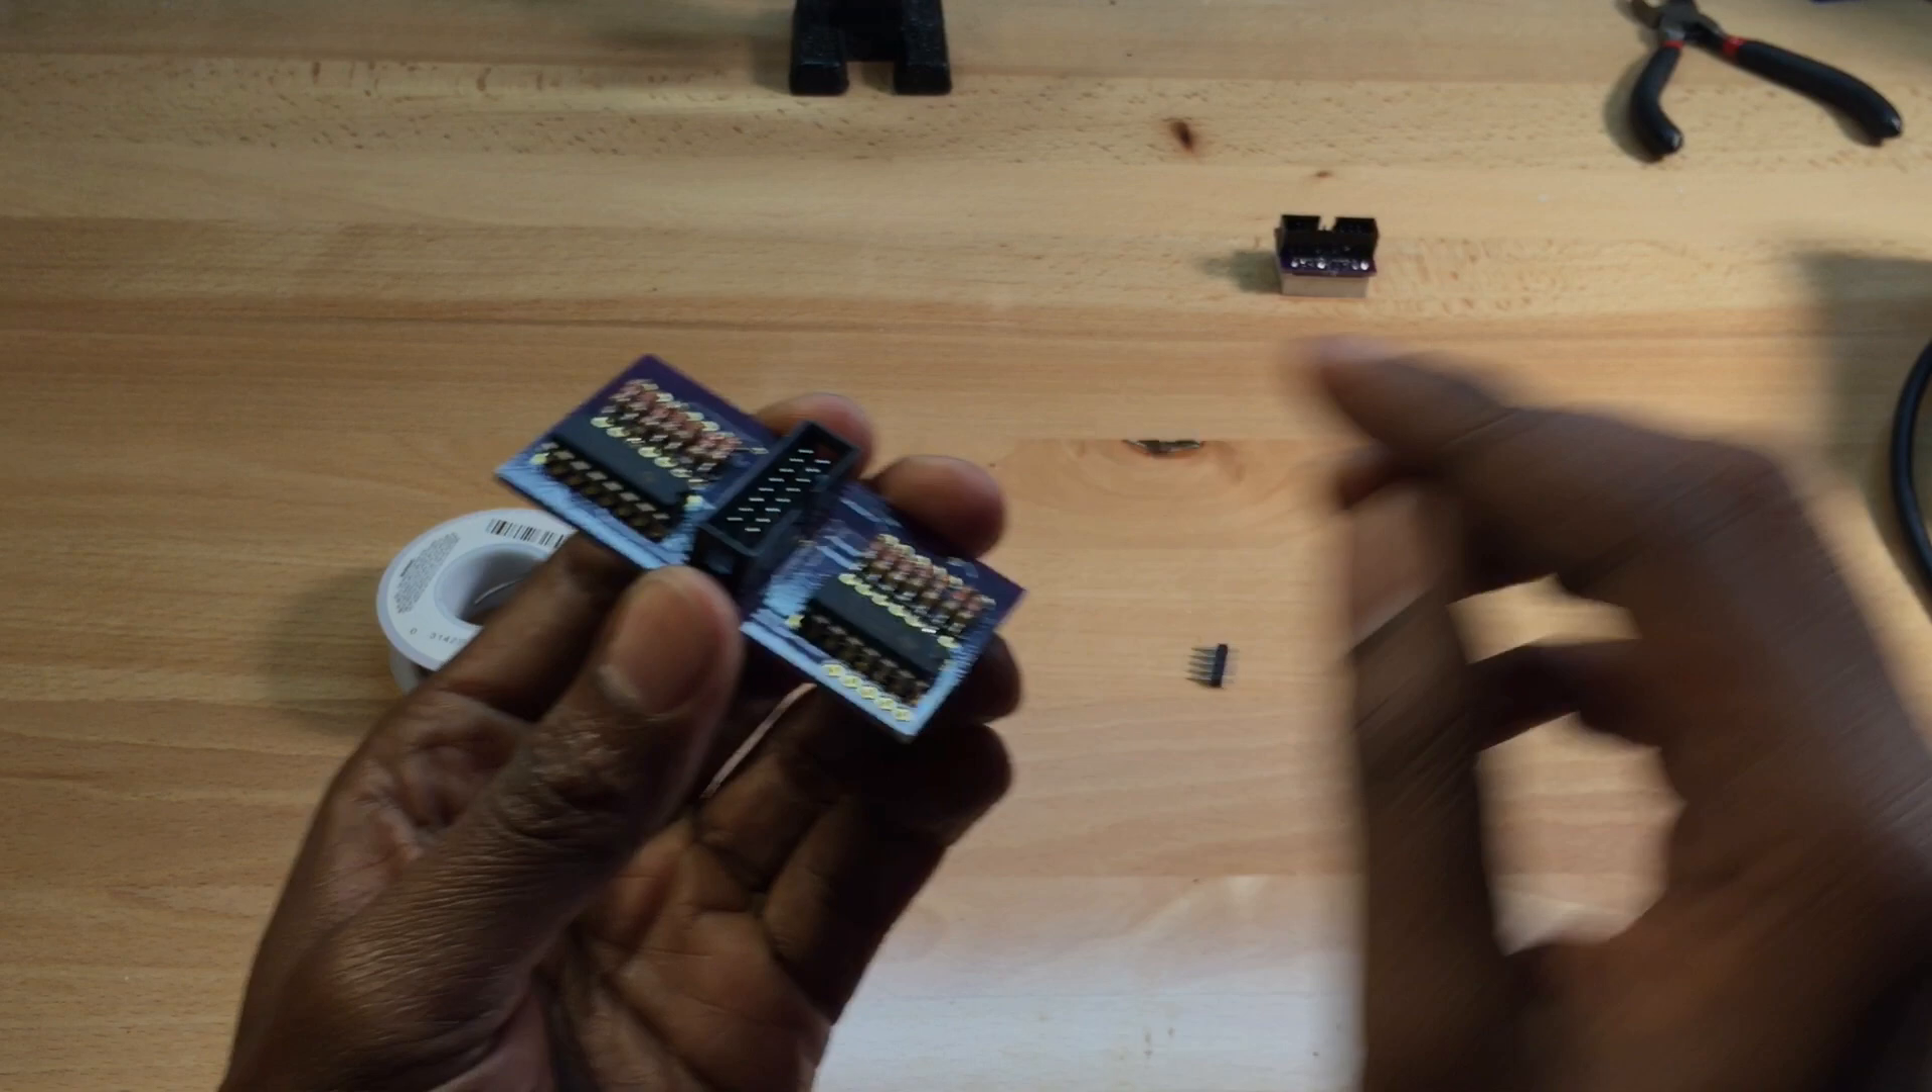Okay now that we have the connector on the last thing we have to do is put the five pin male headers on.